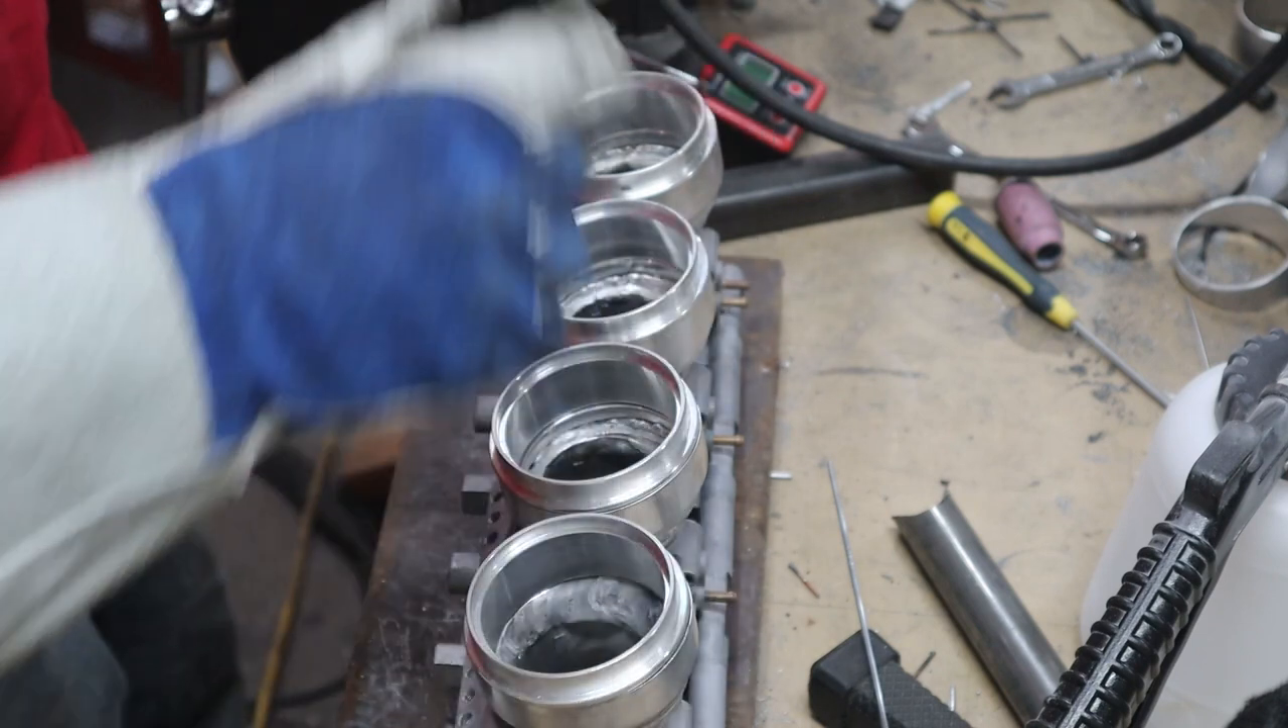Then I've got the top cups just set into place.